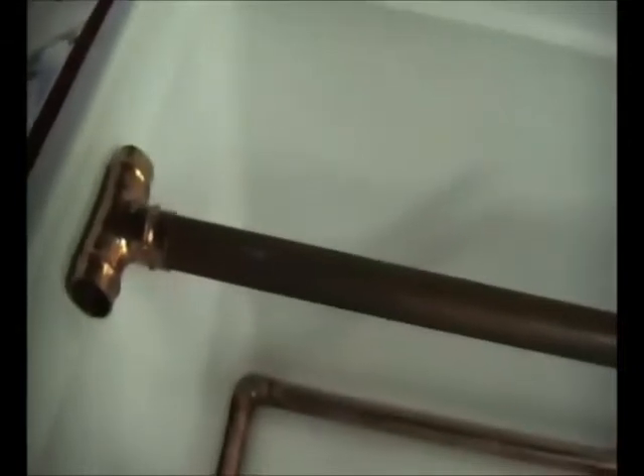As you can see i've already got the t-joints in position.